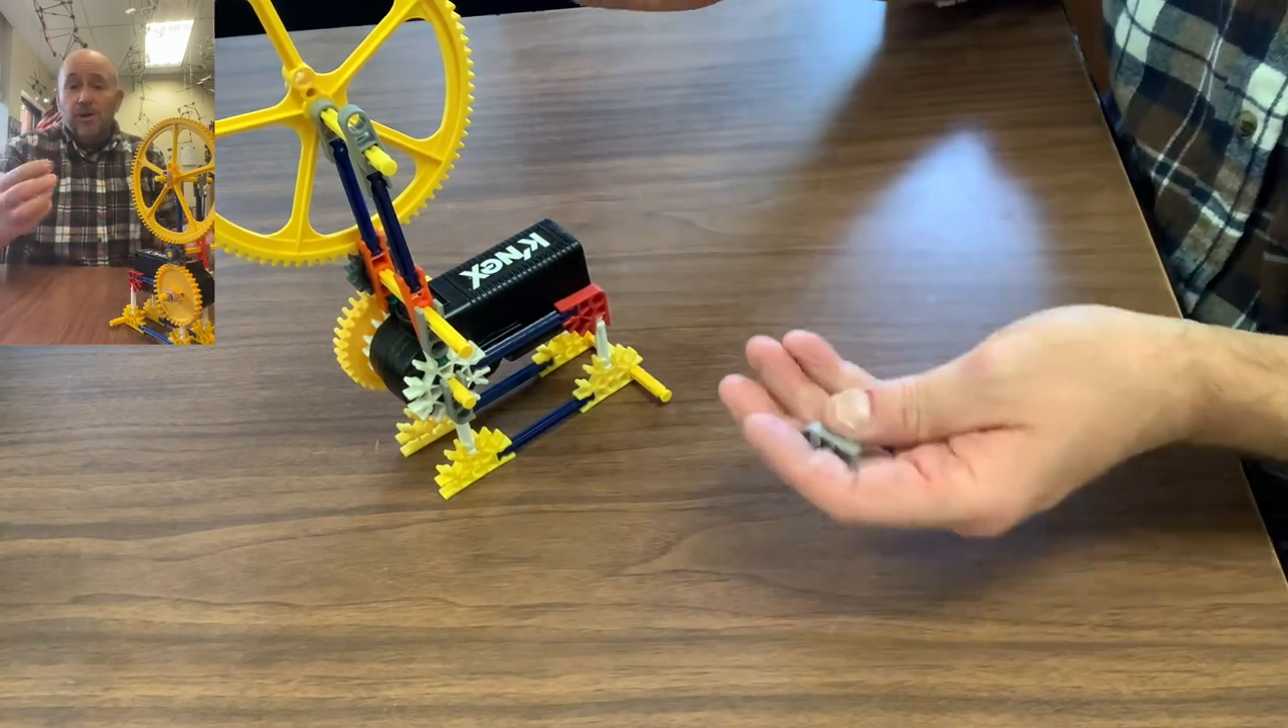Now, we have a couple of these dark gray connectors left.